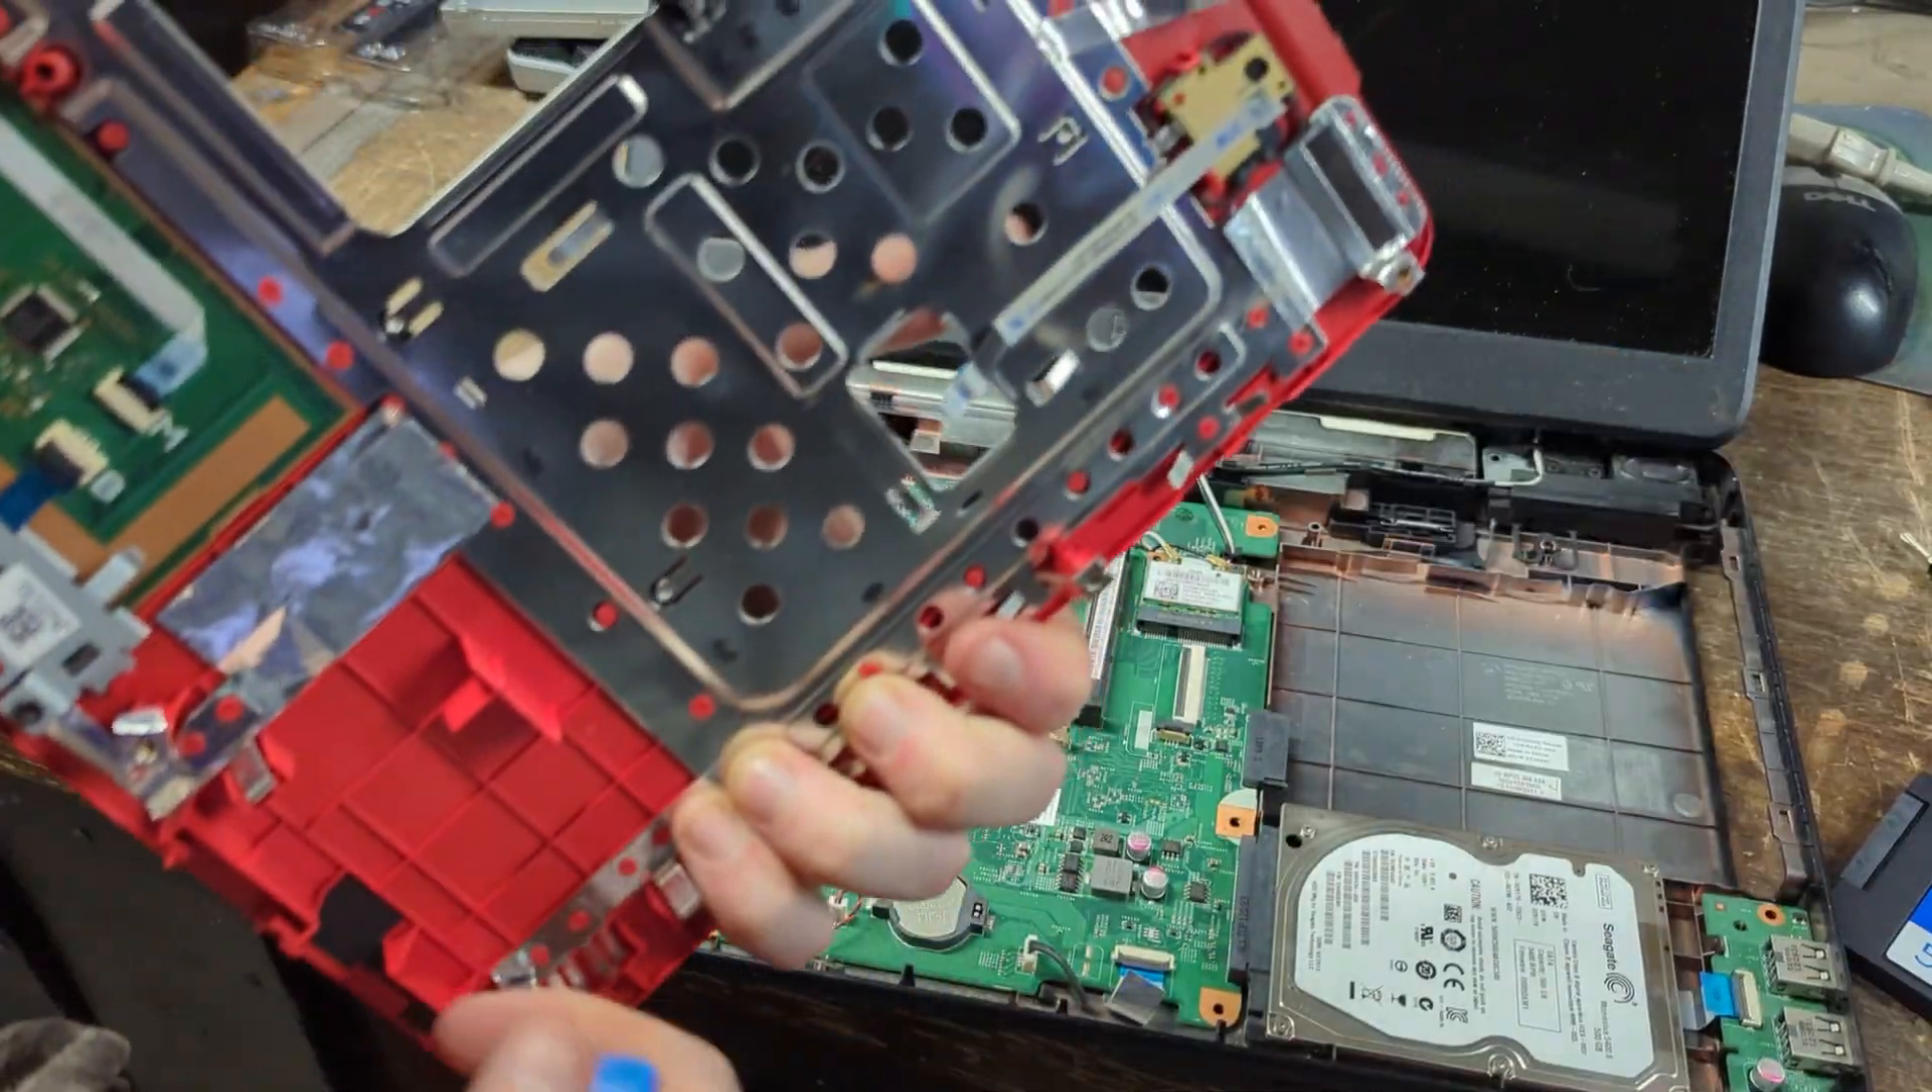But now you got the top panel off and we have access to the drive.